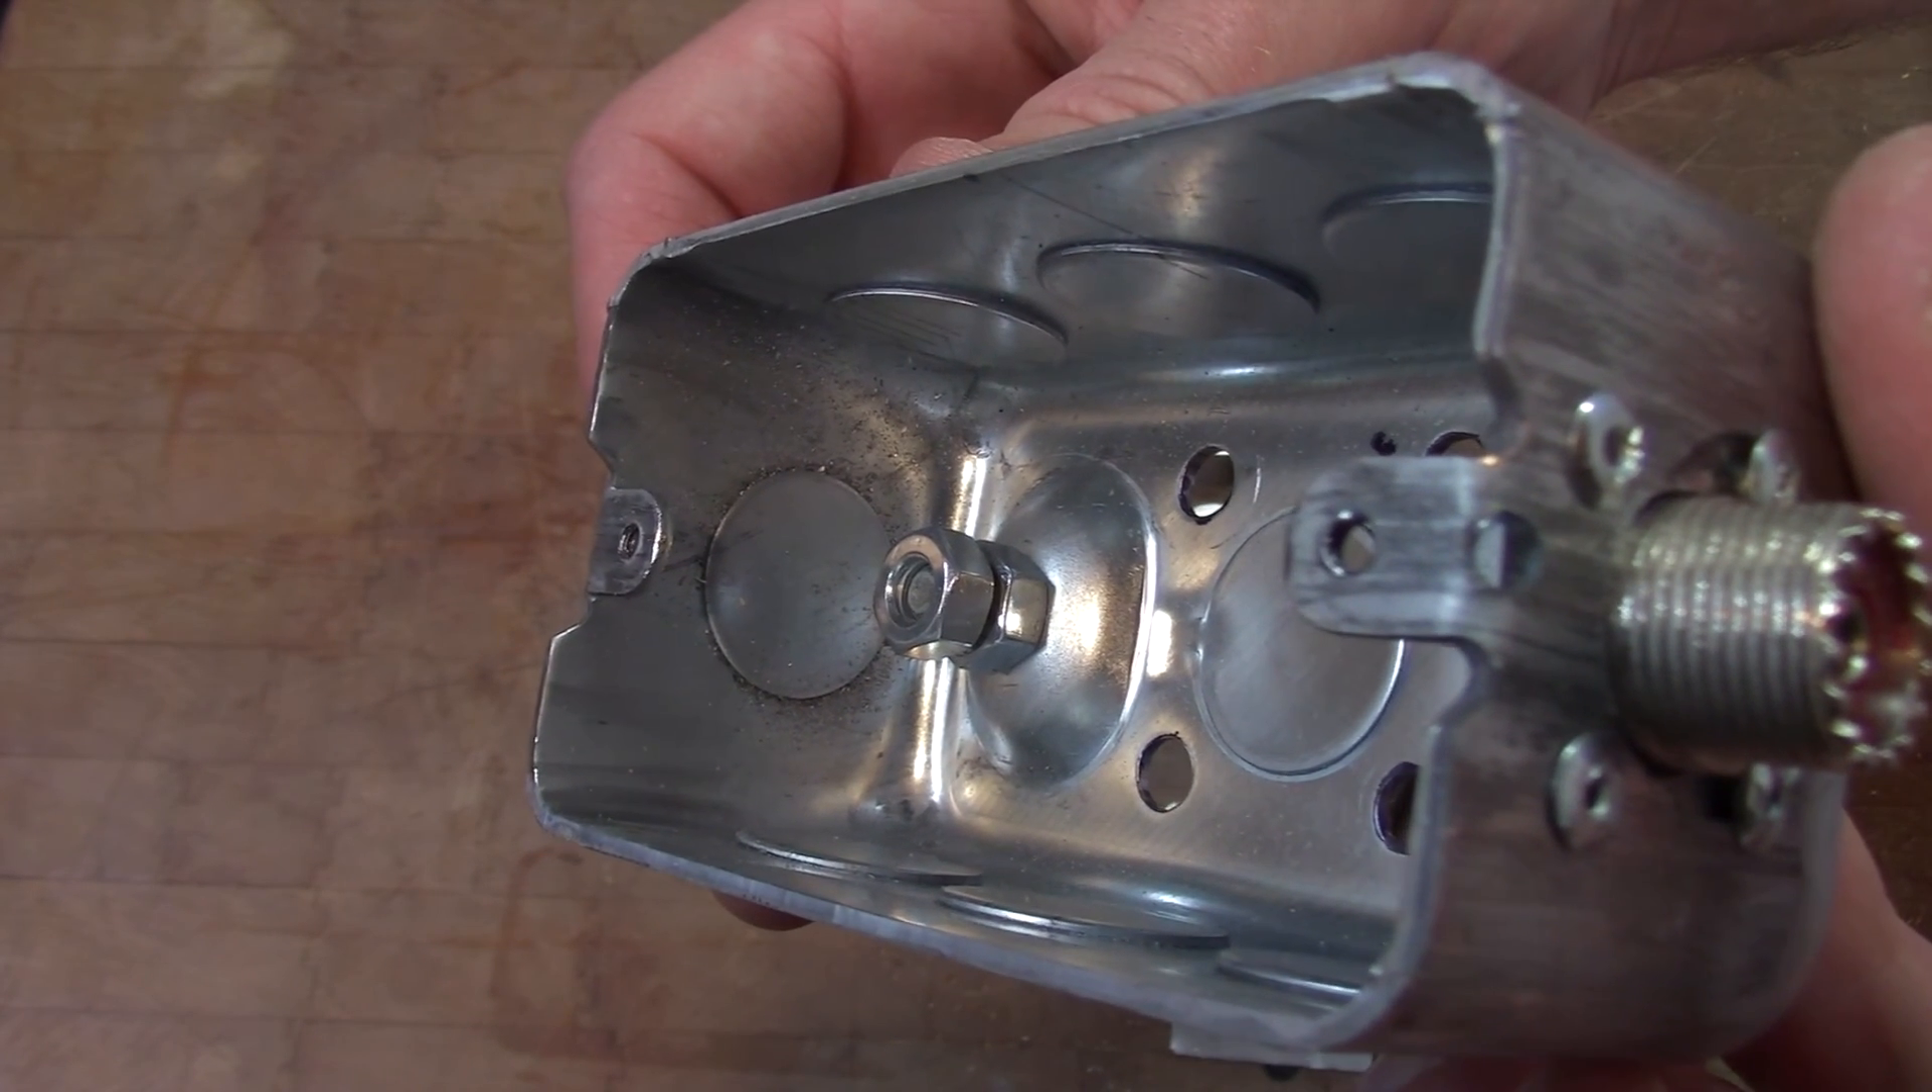At the other end of the box I put a single bolt with two nuts to hold the terminating wire into place.